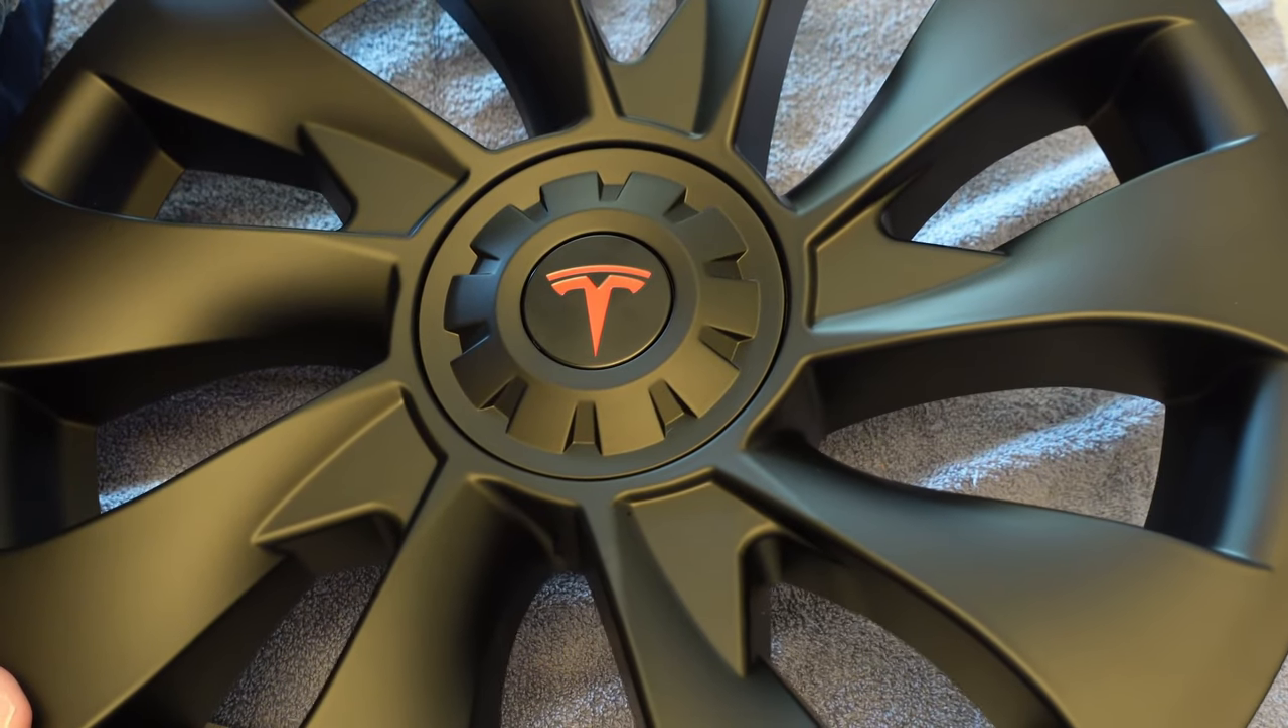And now the center cap is in place.